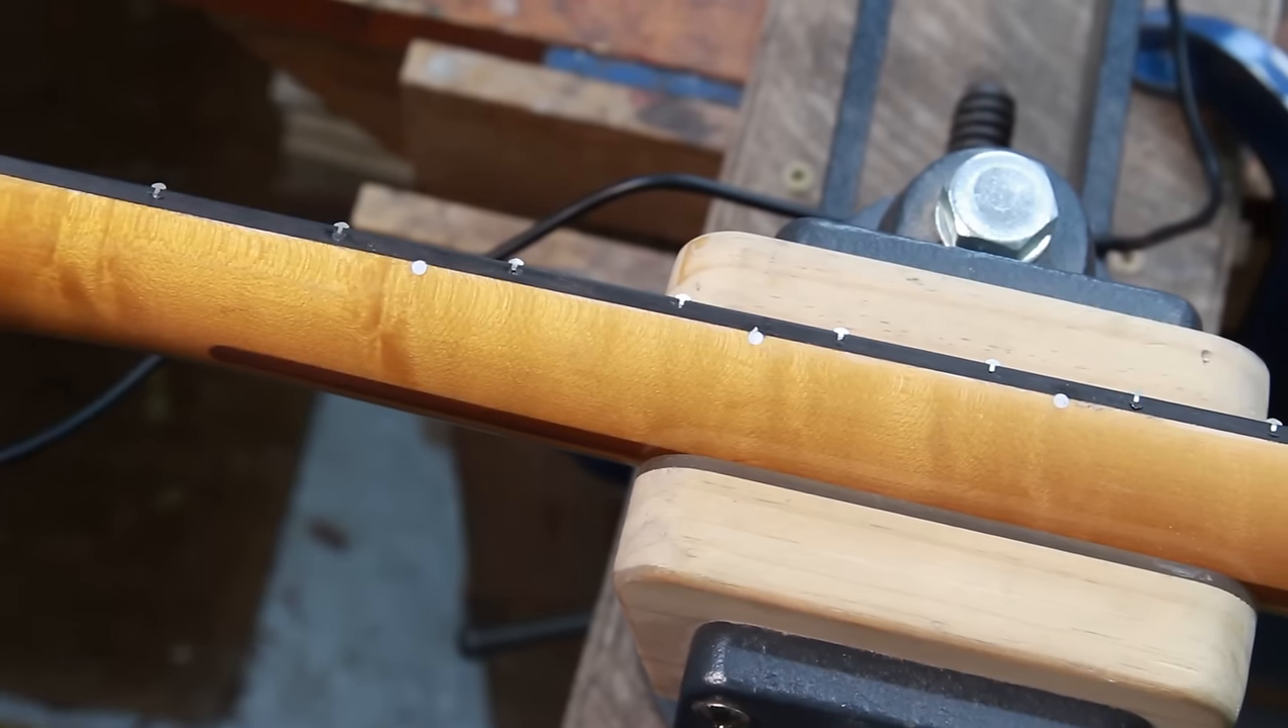The dot markers are now in place. Yep, that all looks pretty good to me.